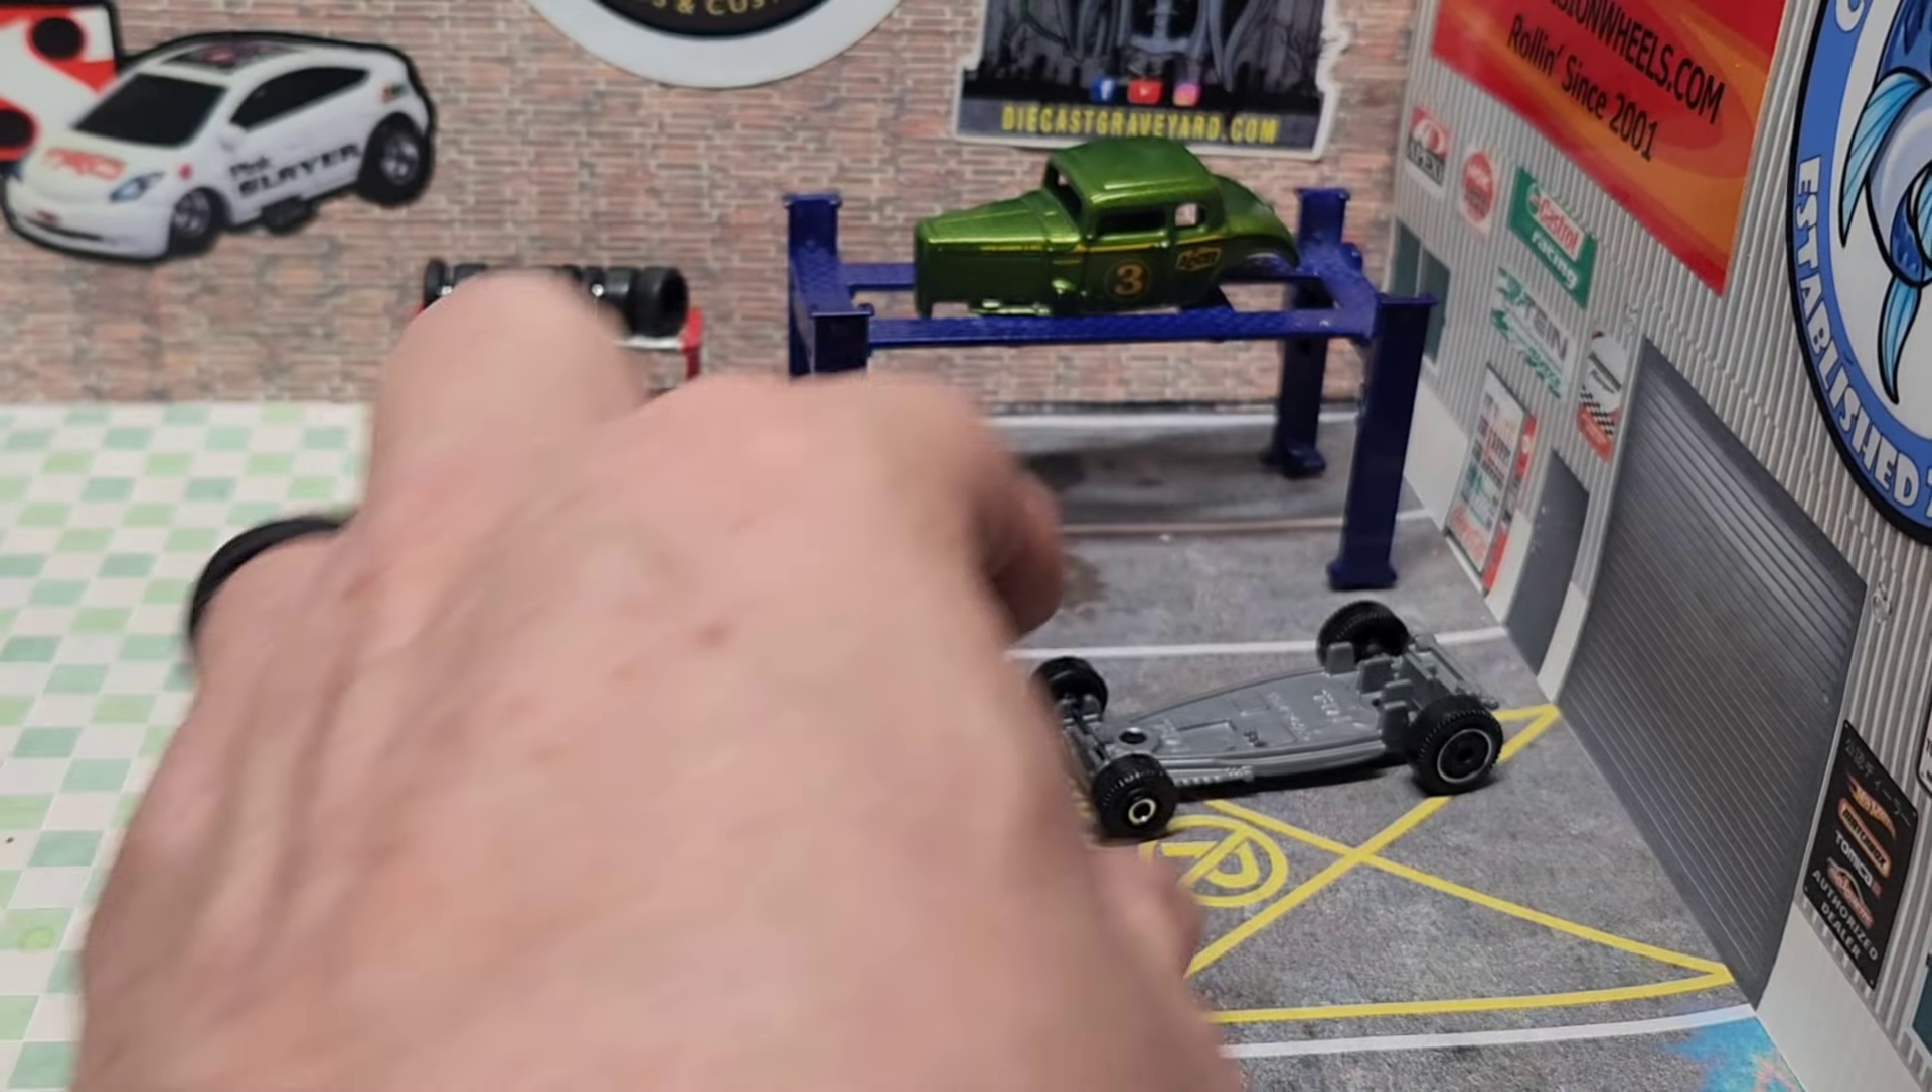I just haven't taken the wheels off.